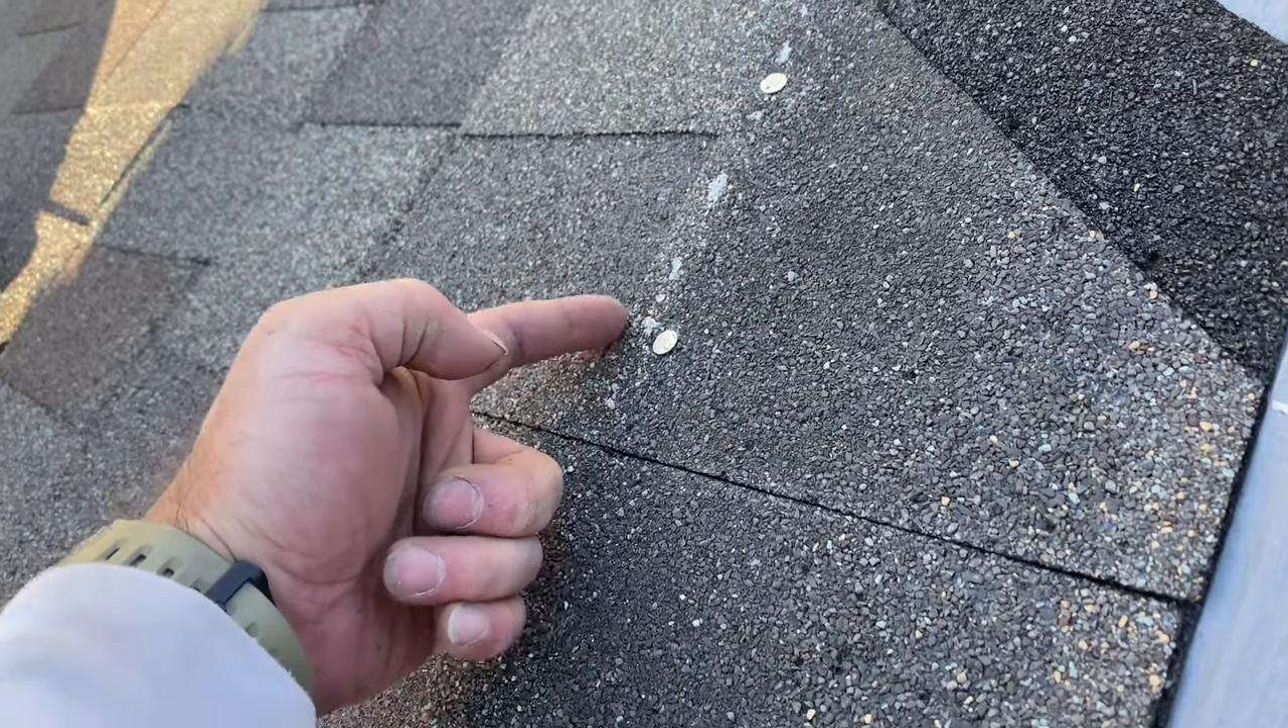I've put two nails down that chalk line right behind that chalk line.